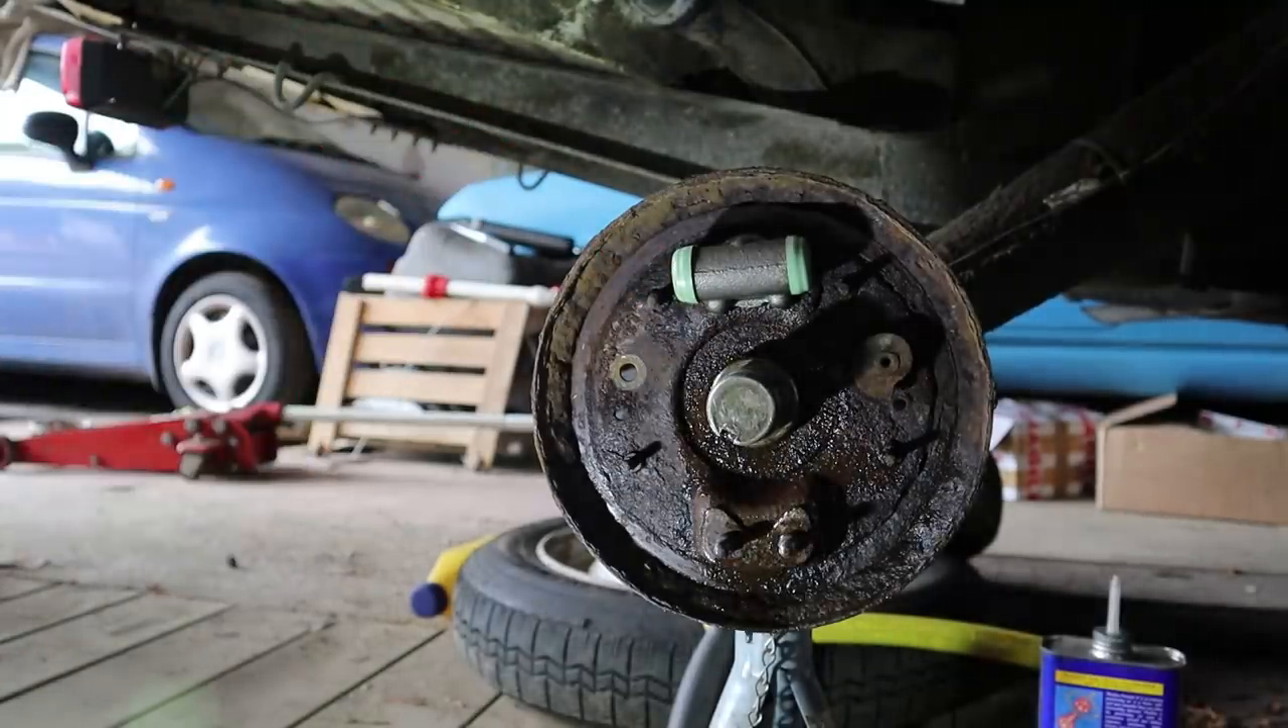Well there we go we've got the wheel cylinder in place.